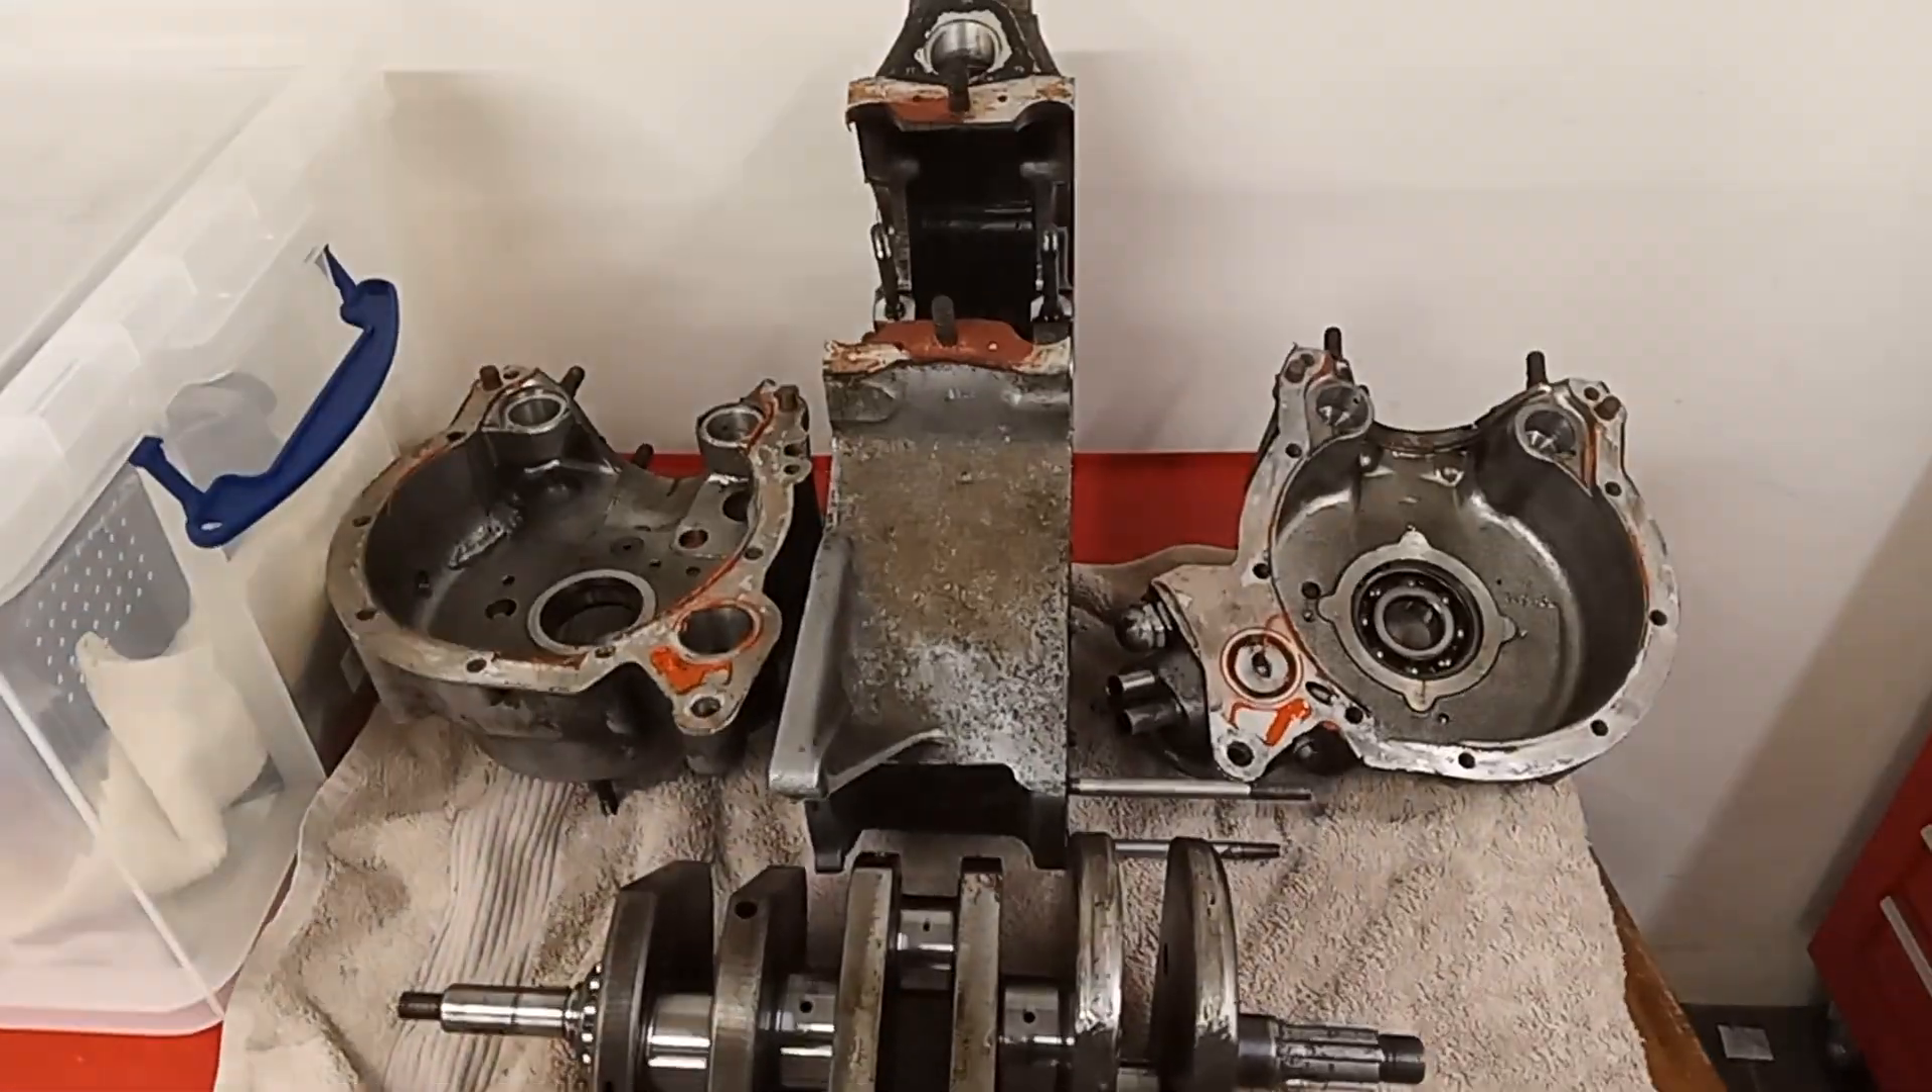Okay and these are the last bits the crank cases and the crankshaft so everything's taken apart now ready for inspection.